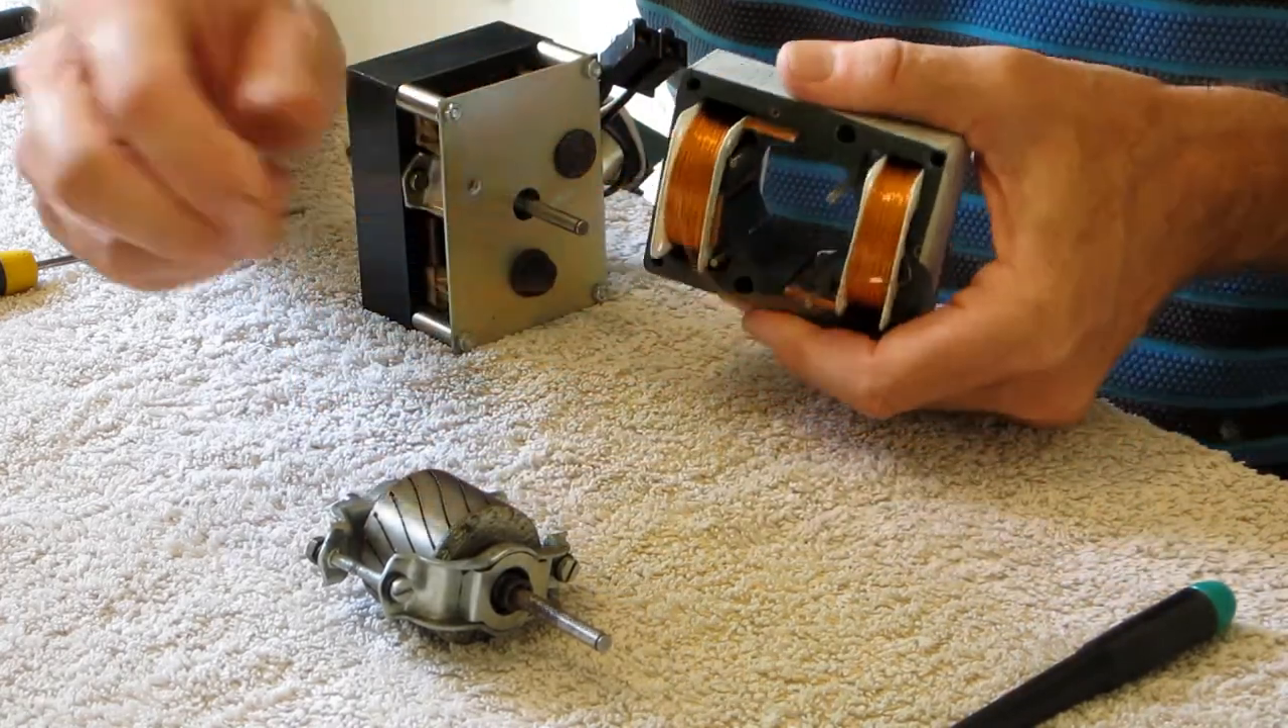I've got all the wires coming out this side now I just need to fit the rotor and figure out which way around the wiring will go.